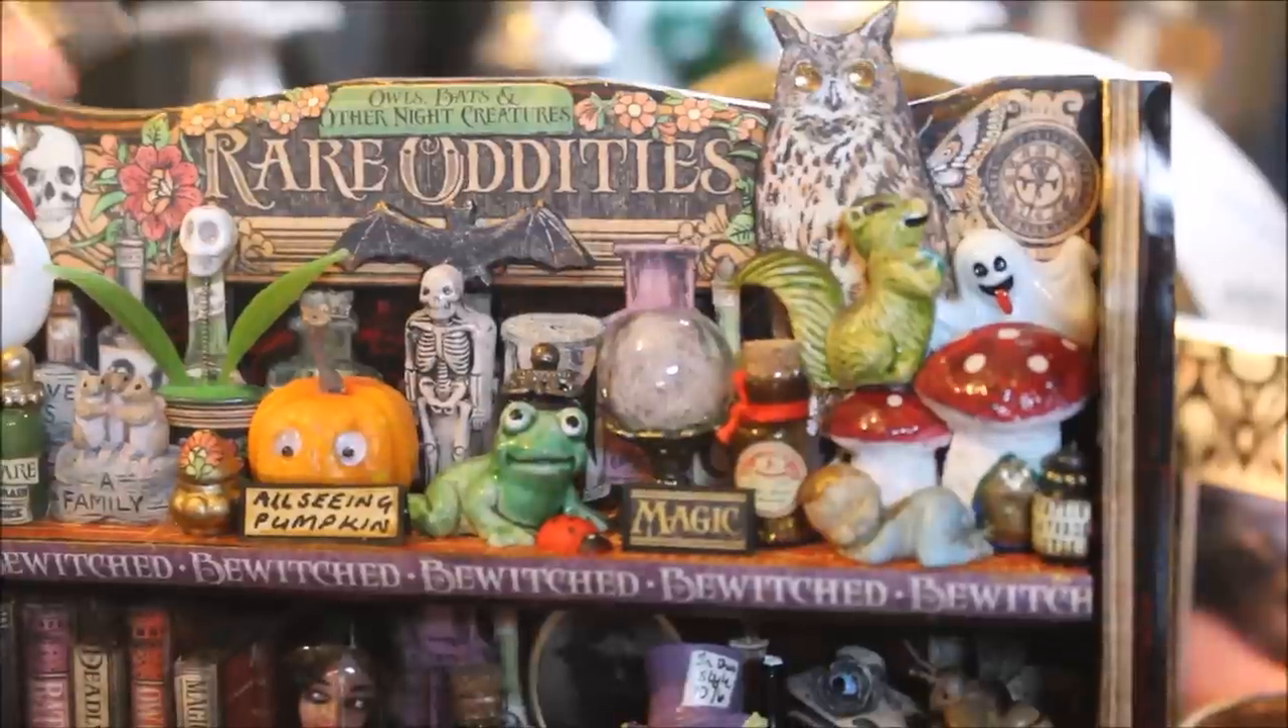And then we have this owl um who does stick up a bit from the top.